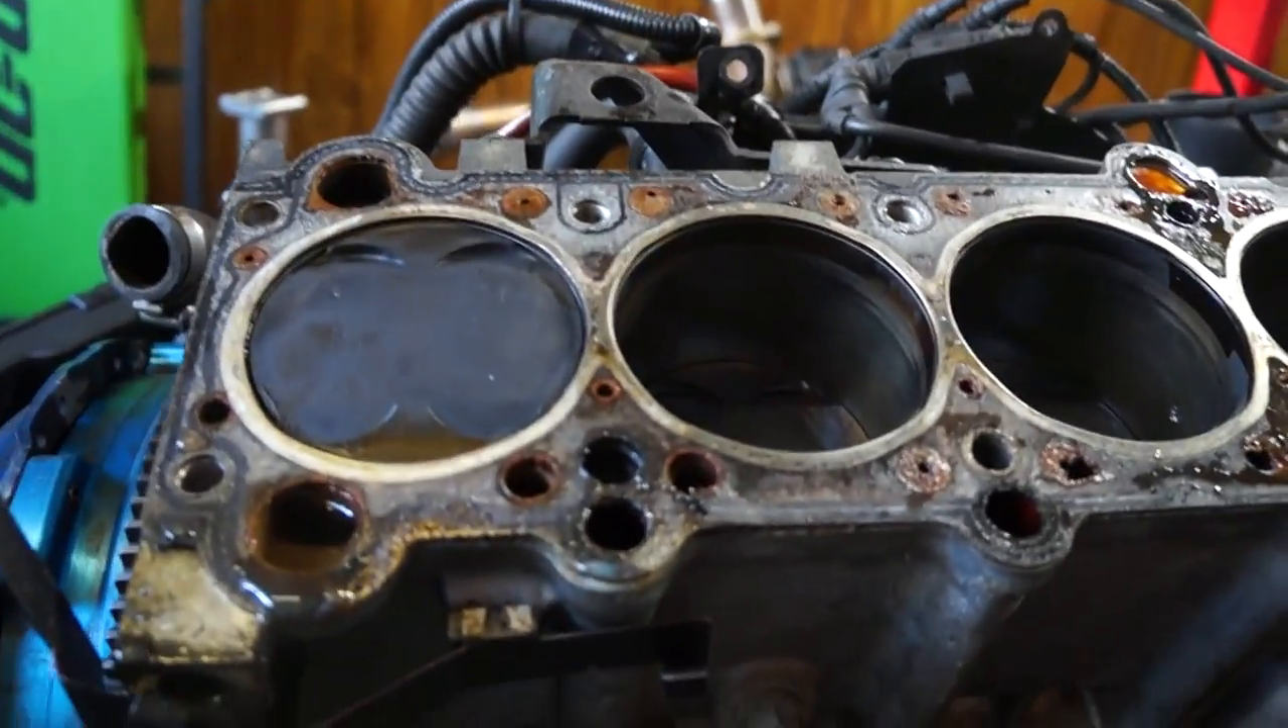Awesome, we got the head off.